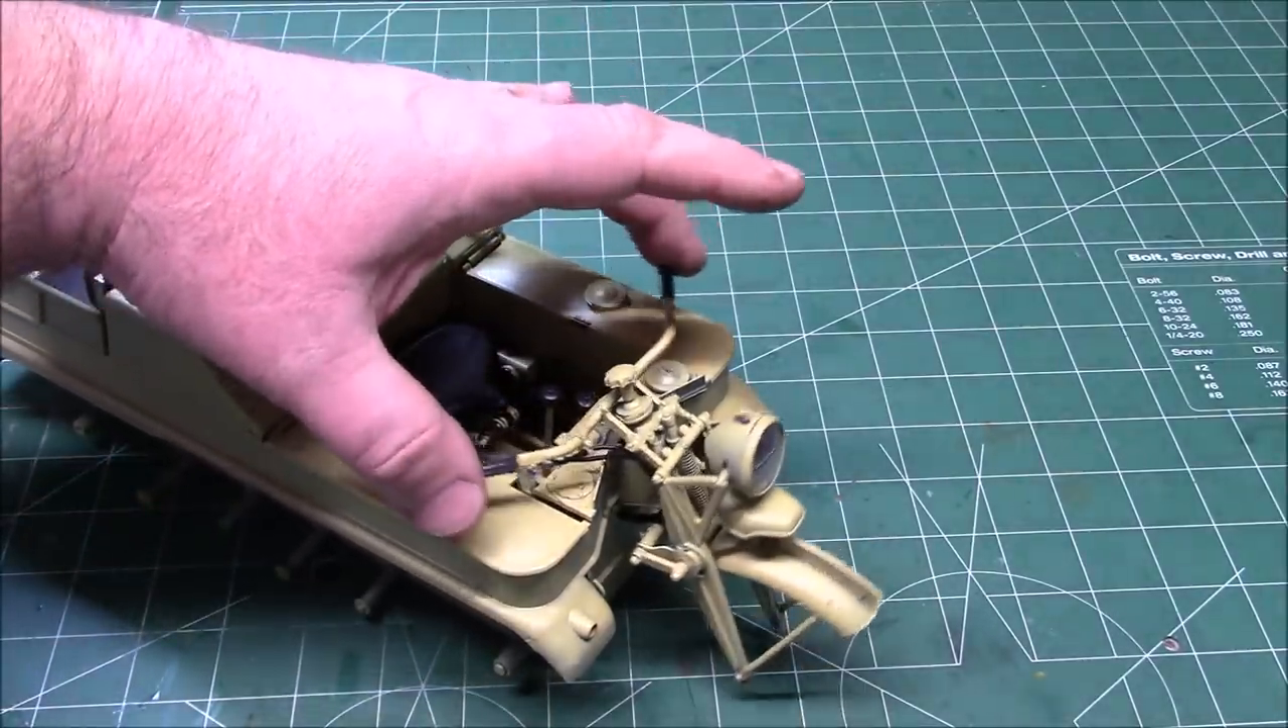I've got the front end on.